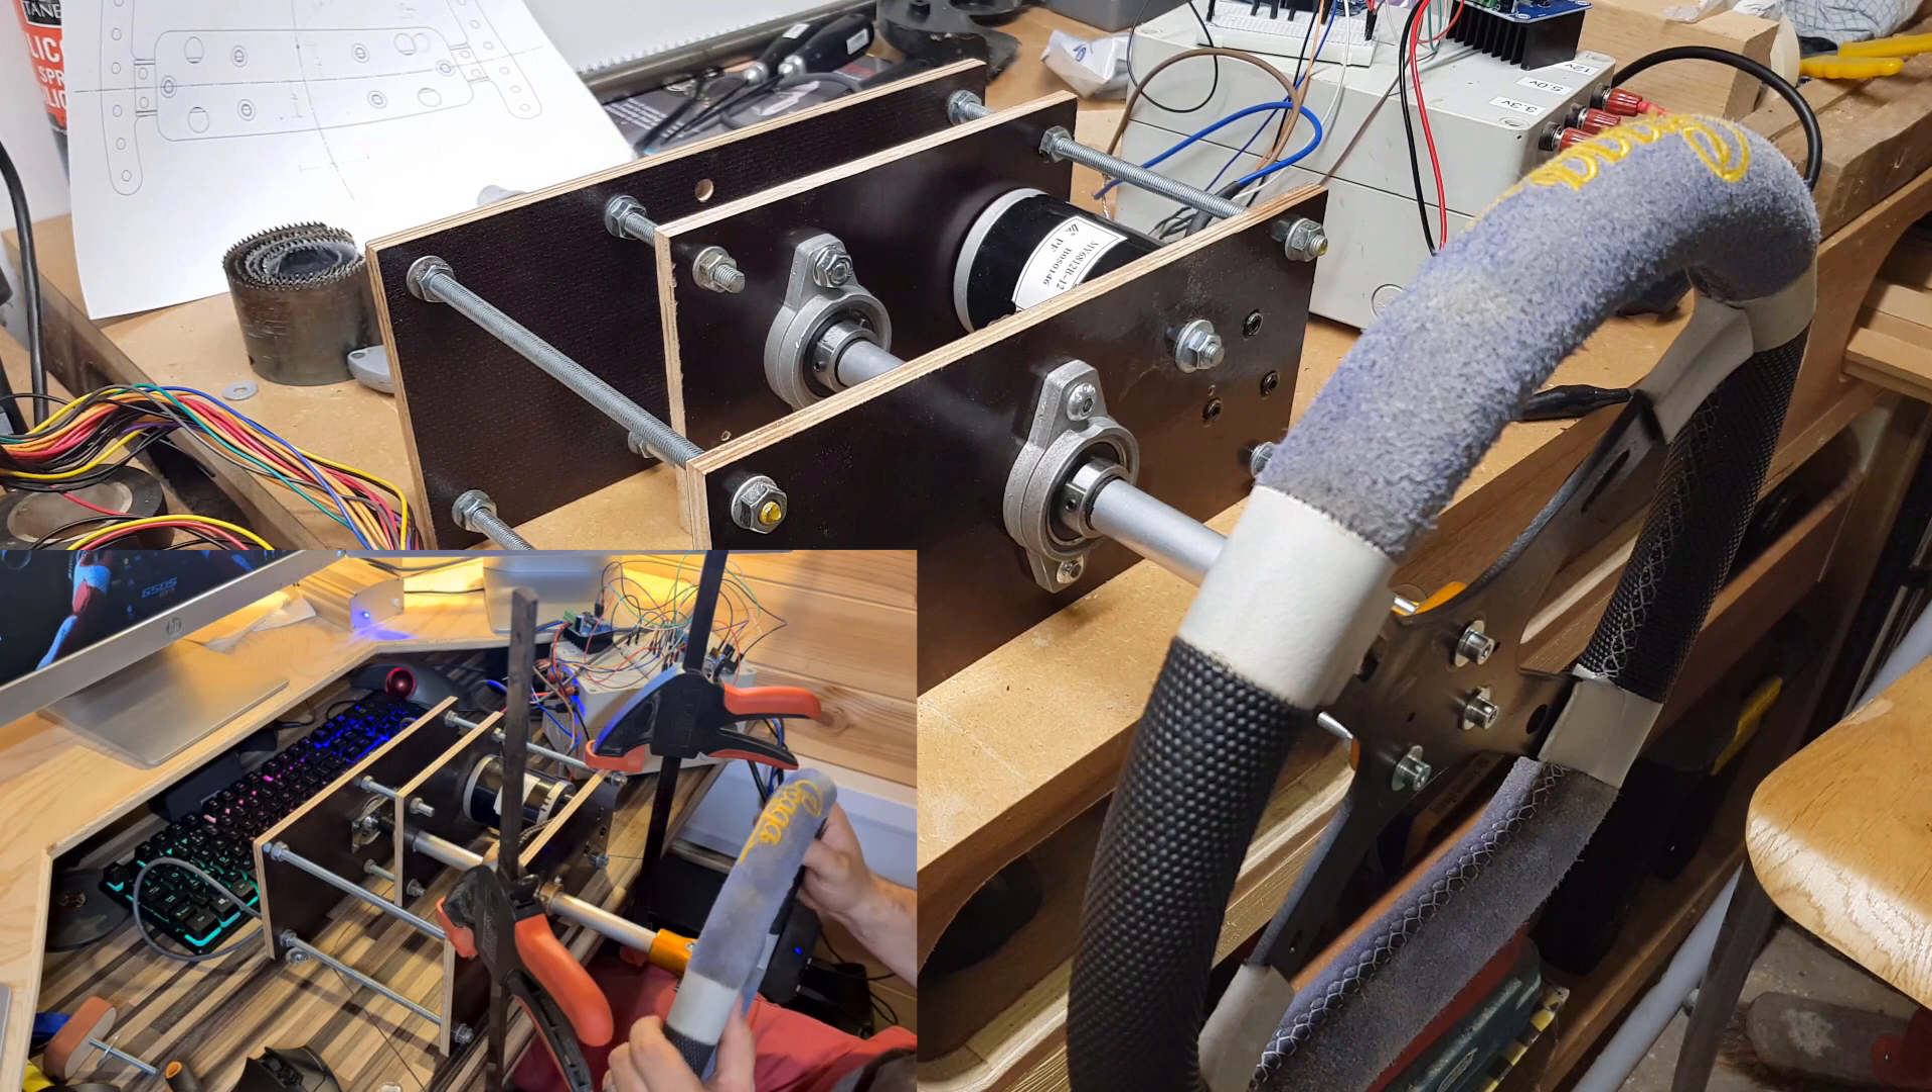We now have a framework we have the wheel we have bits that turn and all kinds of good mechanical stuff.